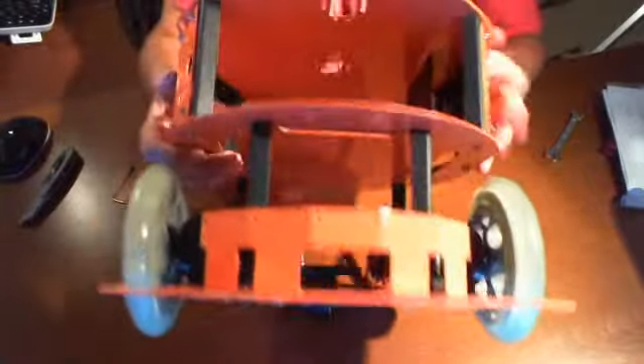As you can see now we've got these panels up and this is starting to come to life.